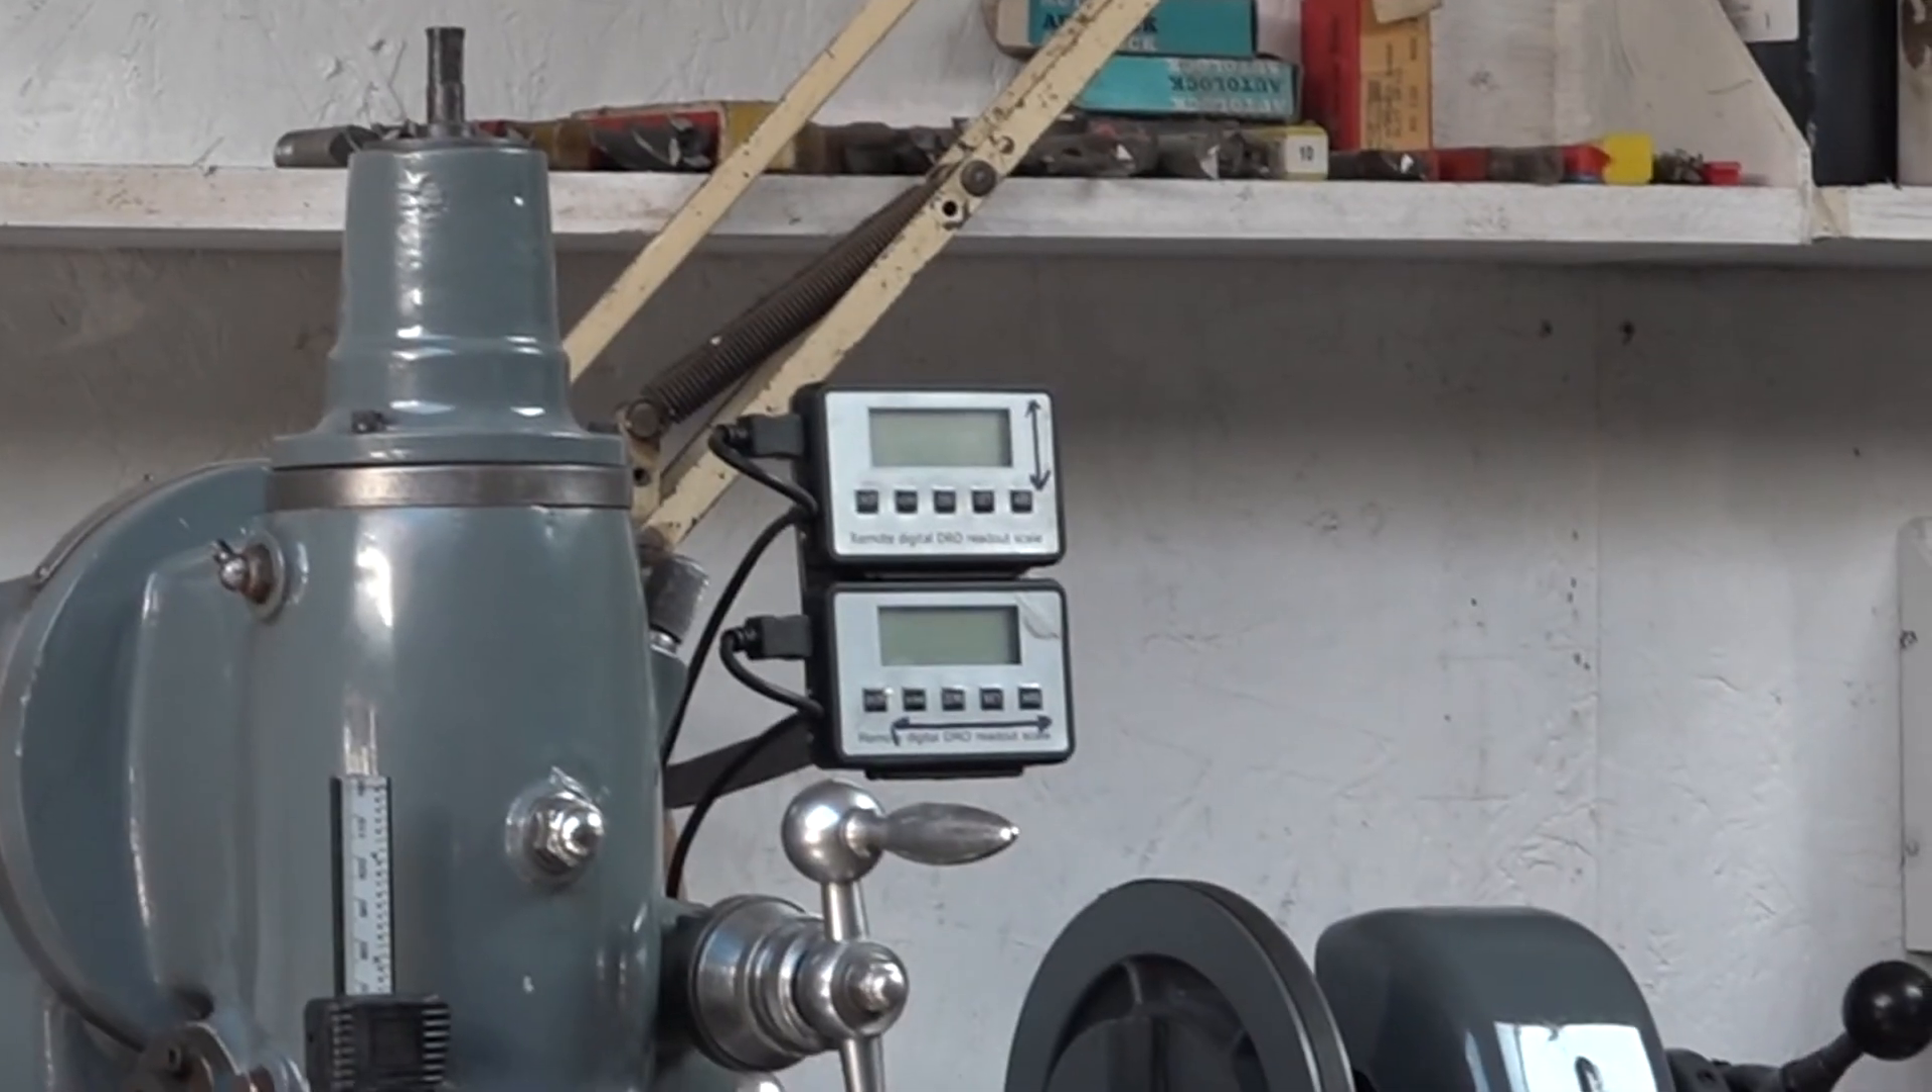I fitted those two readouts to a bracket that I screwed to the back wall I clipped all the cables back.